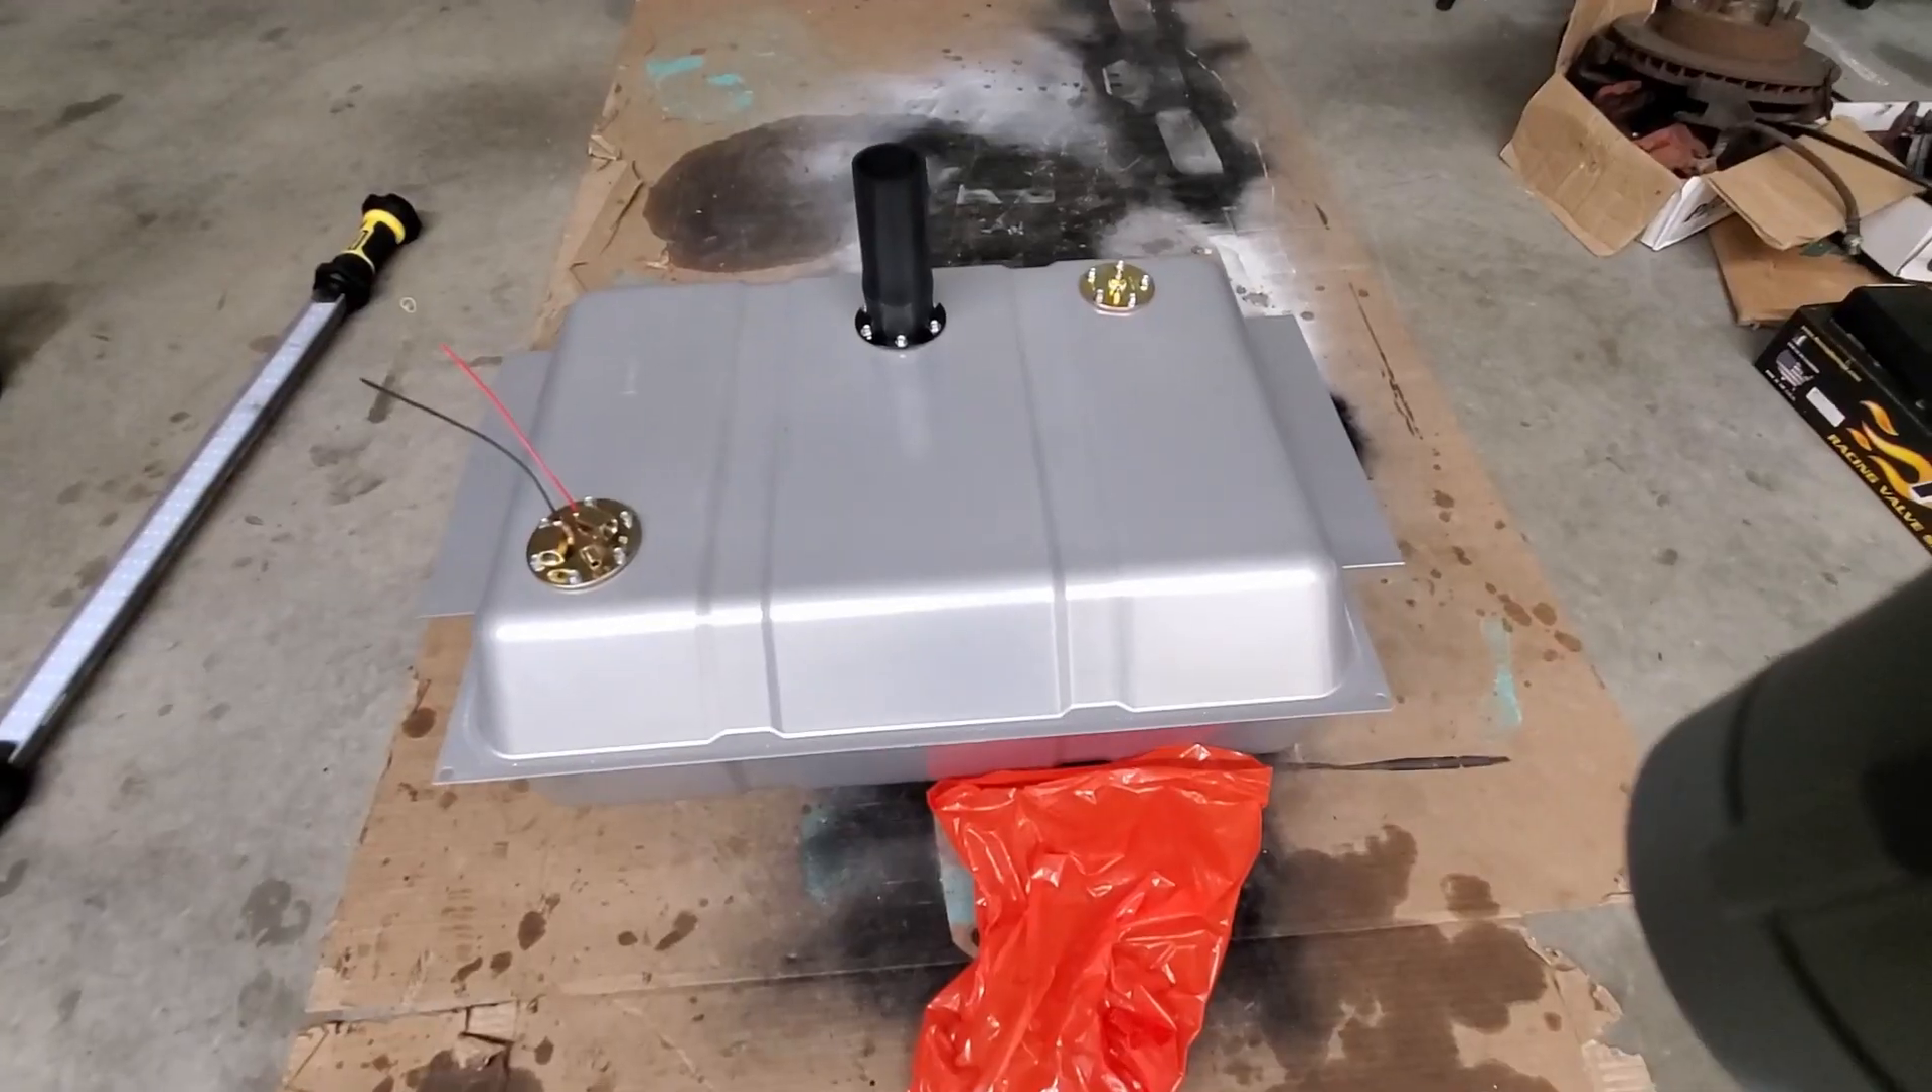Well that is the tank put together guys.